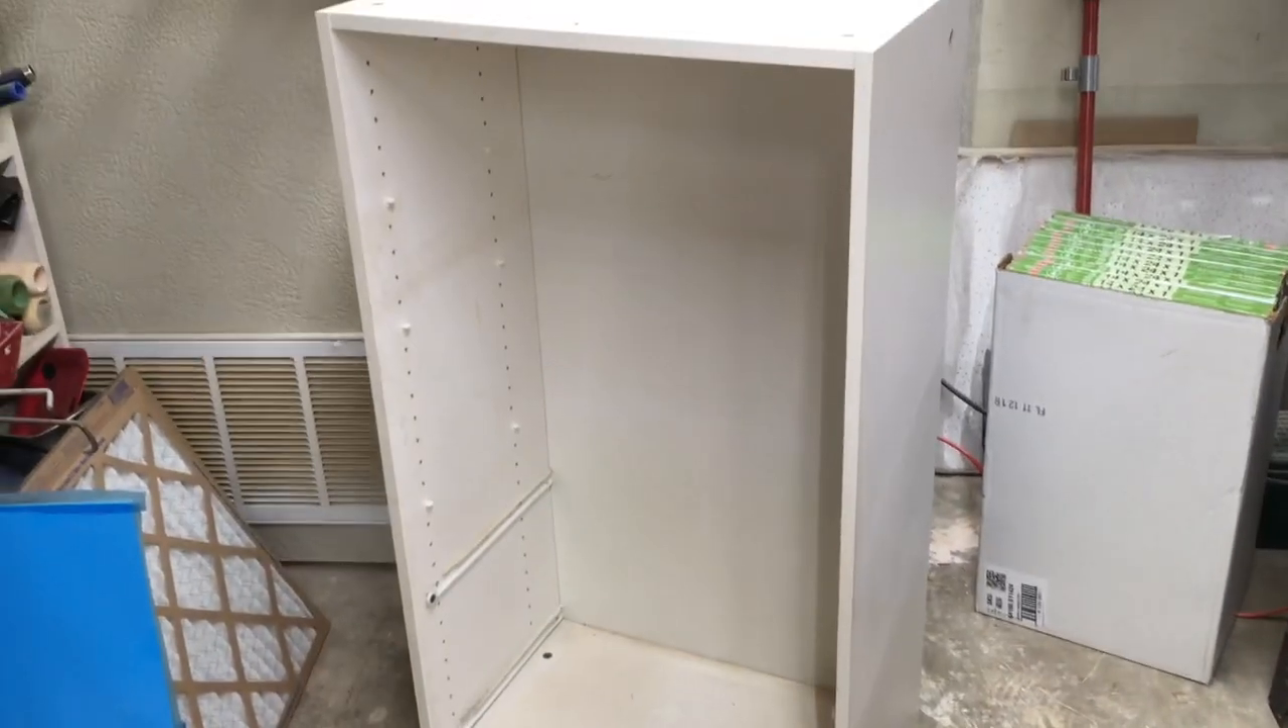Now the first thing that I did is I removed all of the shelves and I moved the two drawers at the bottom out of it.